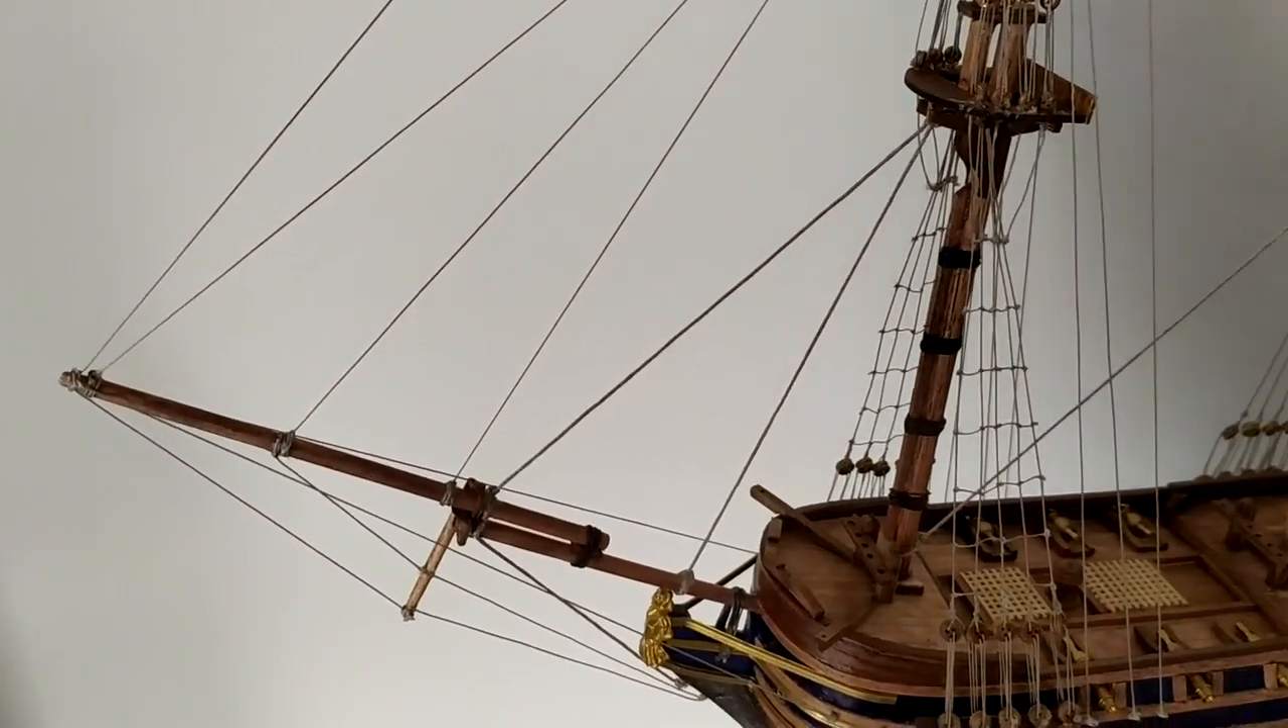So the rigging for the bow sprit. And for the foremast. Is now in place.